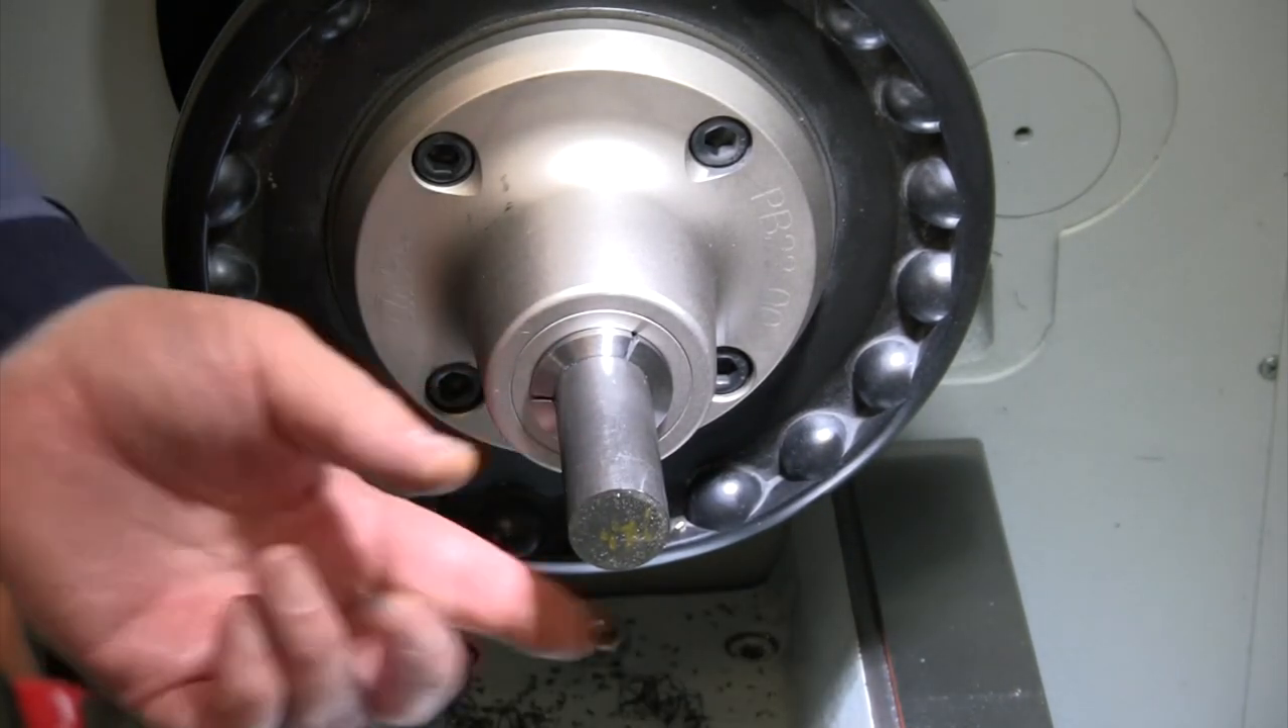All right, we've got our piece of stock loaded in there.